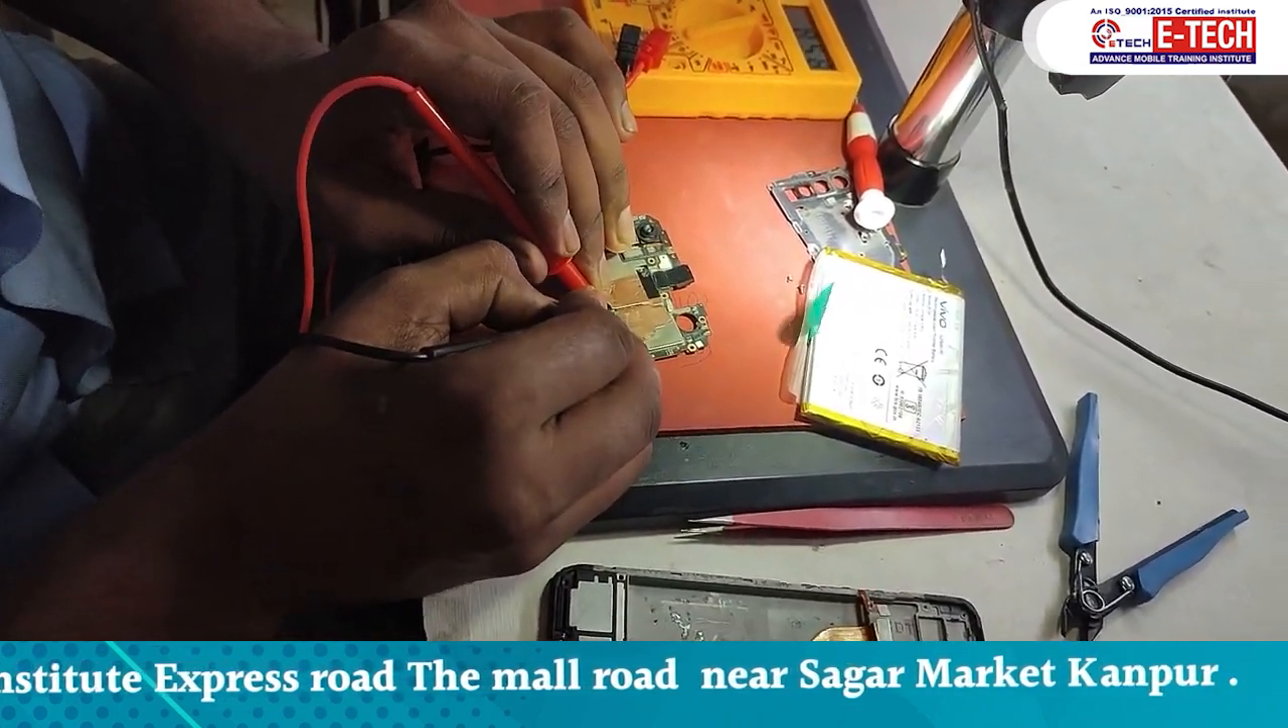अभी फोन को अलग कर दिया है बोर्ड निकाली है।